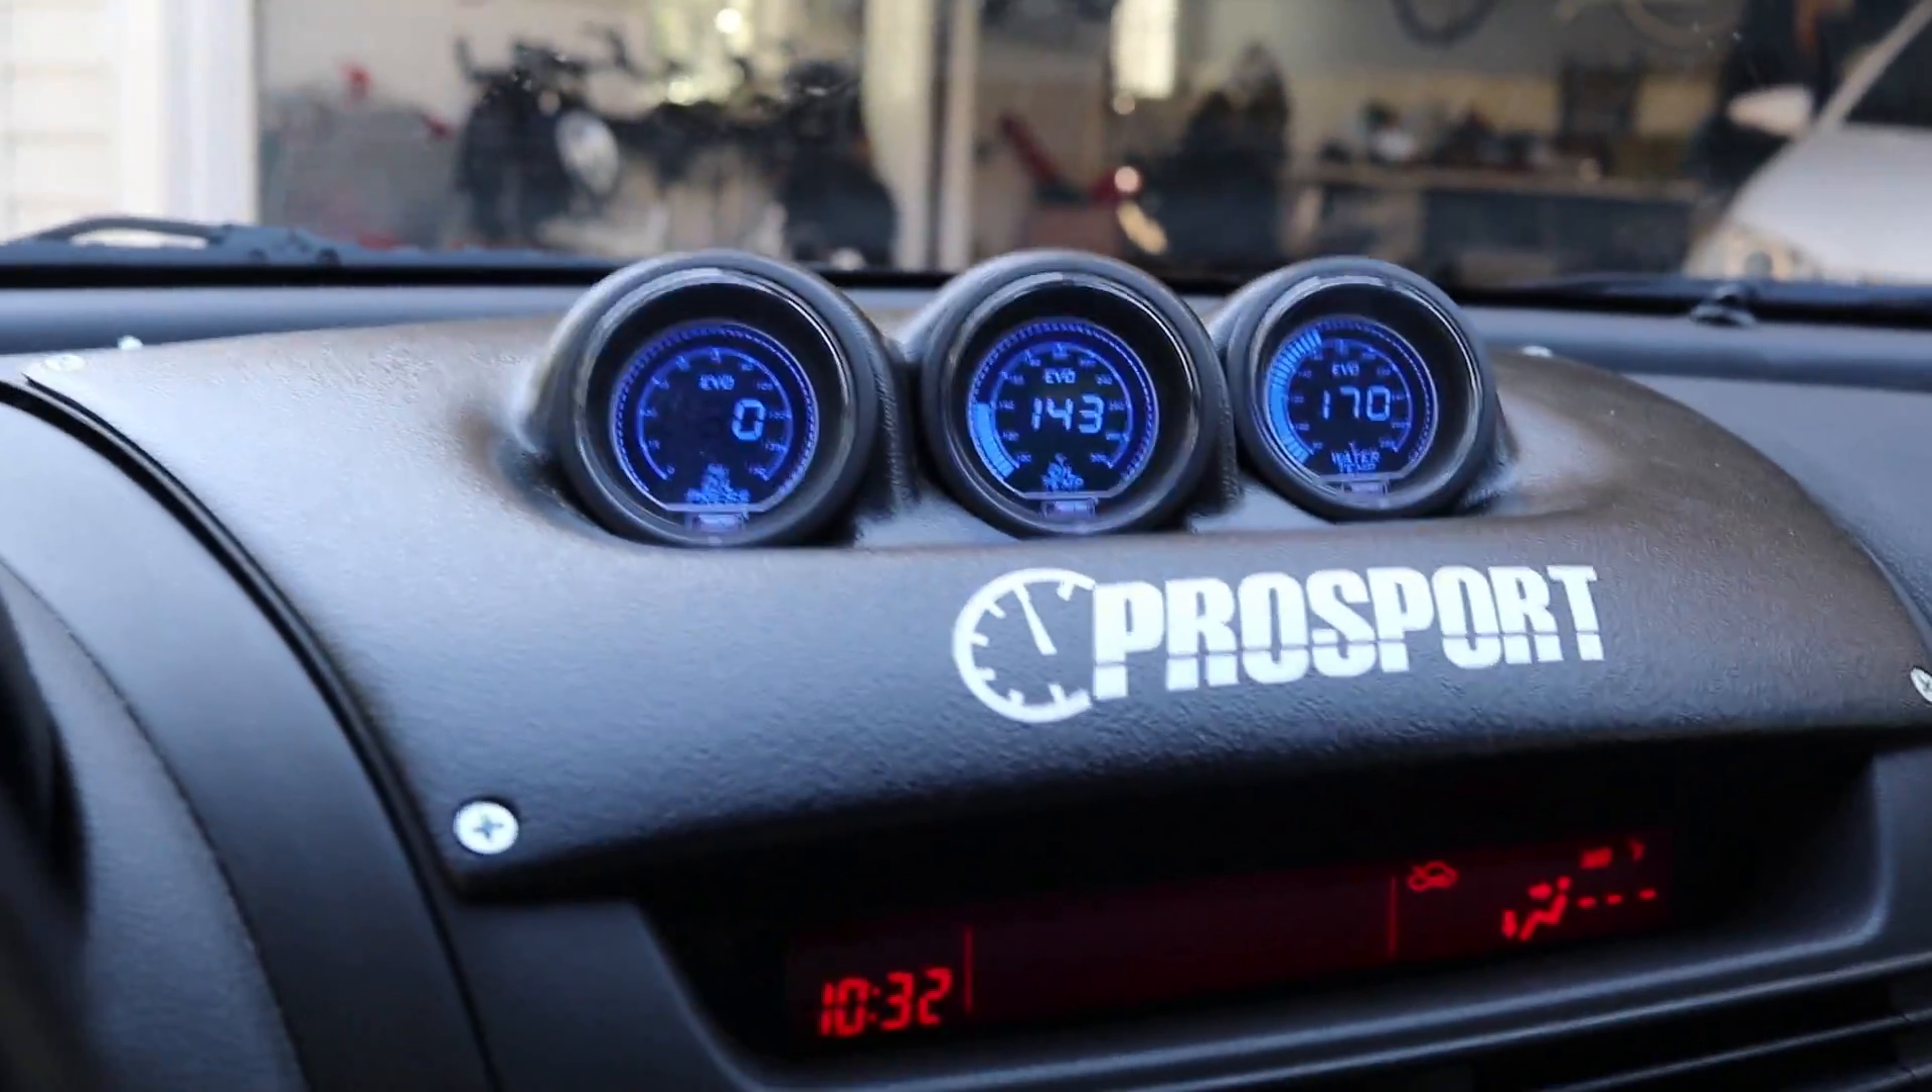I've installed the oil pressure gauge, the oil temperature gauge, and the water temperature gauge onto a low-tech gauge pod.